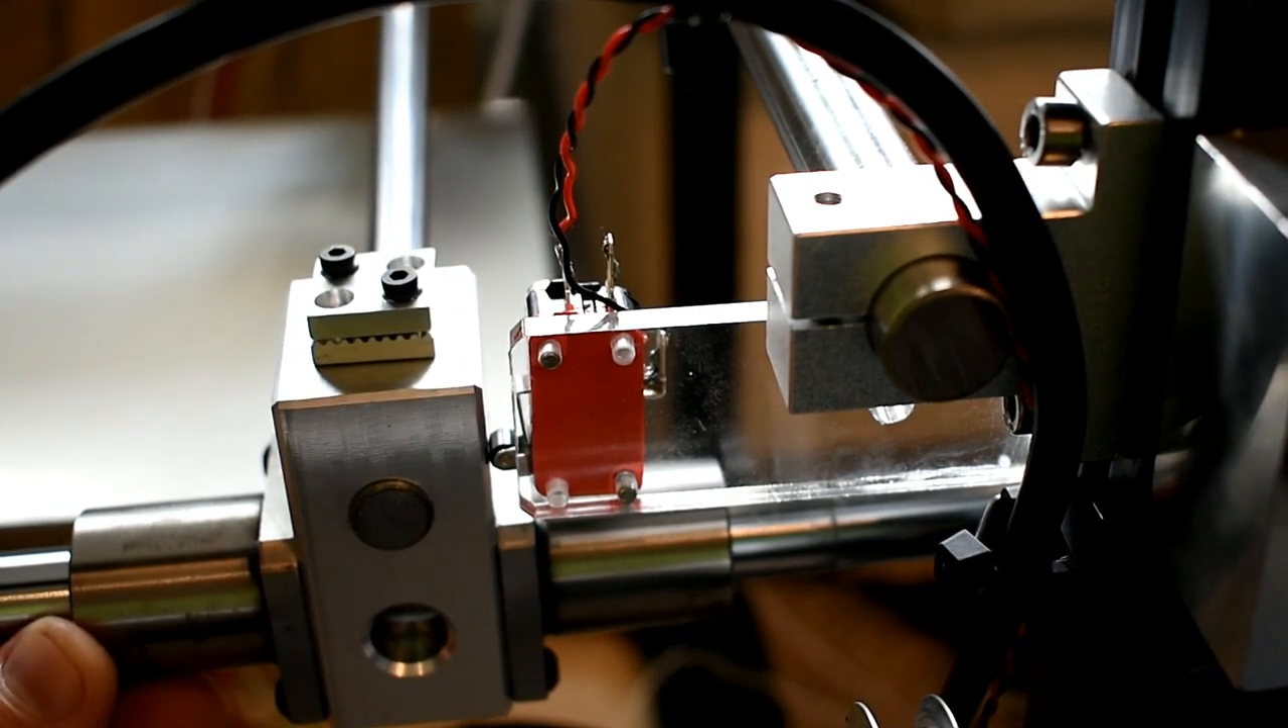I also installed my limit switches on these acrylic brackets.